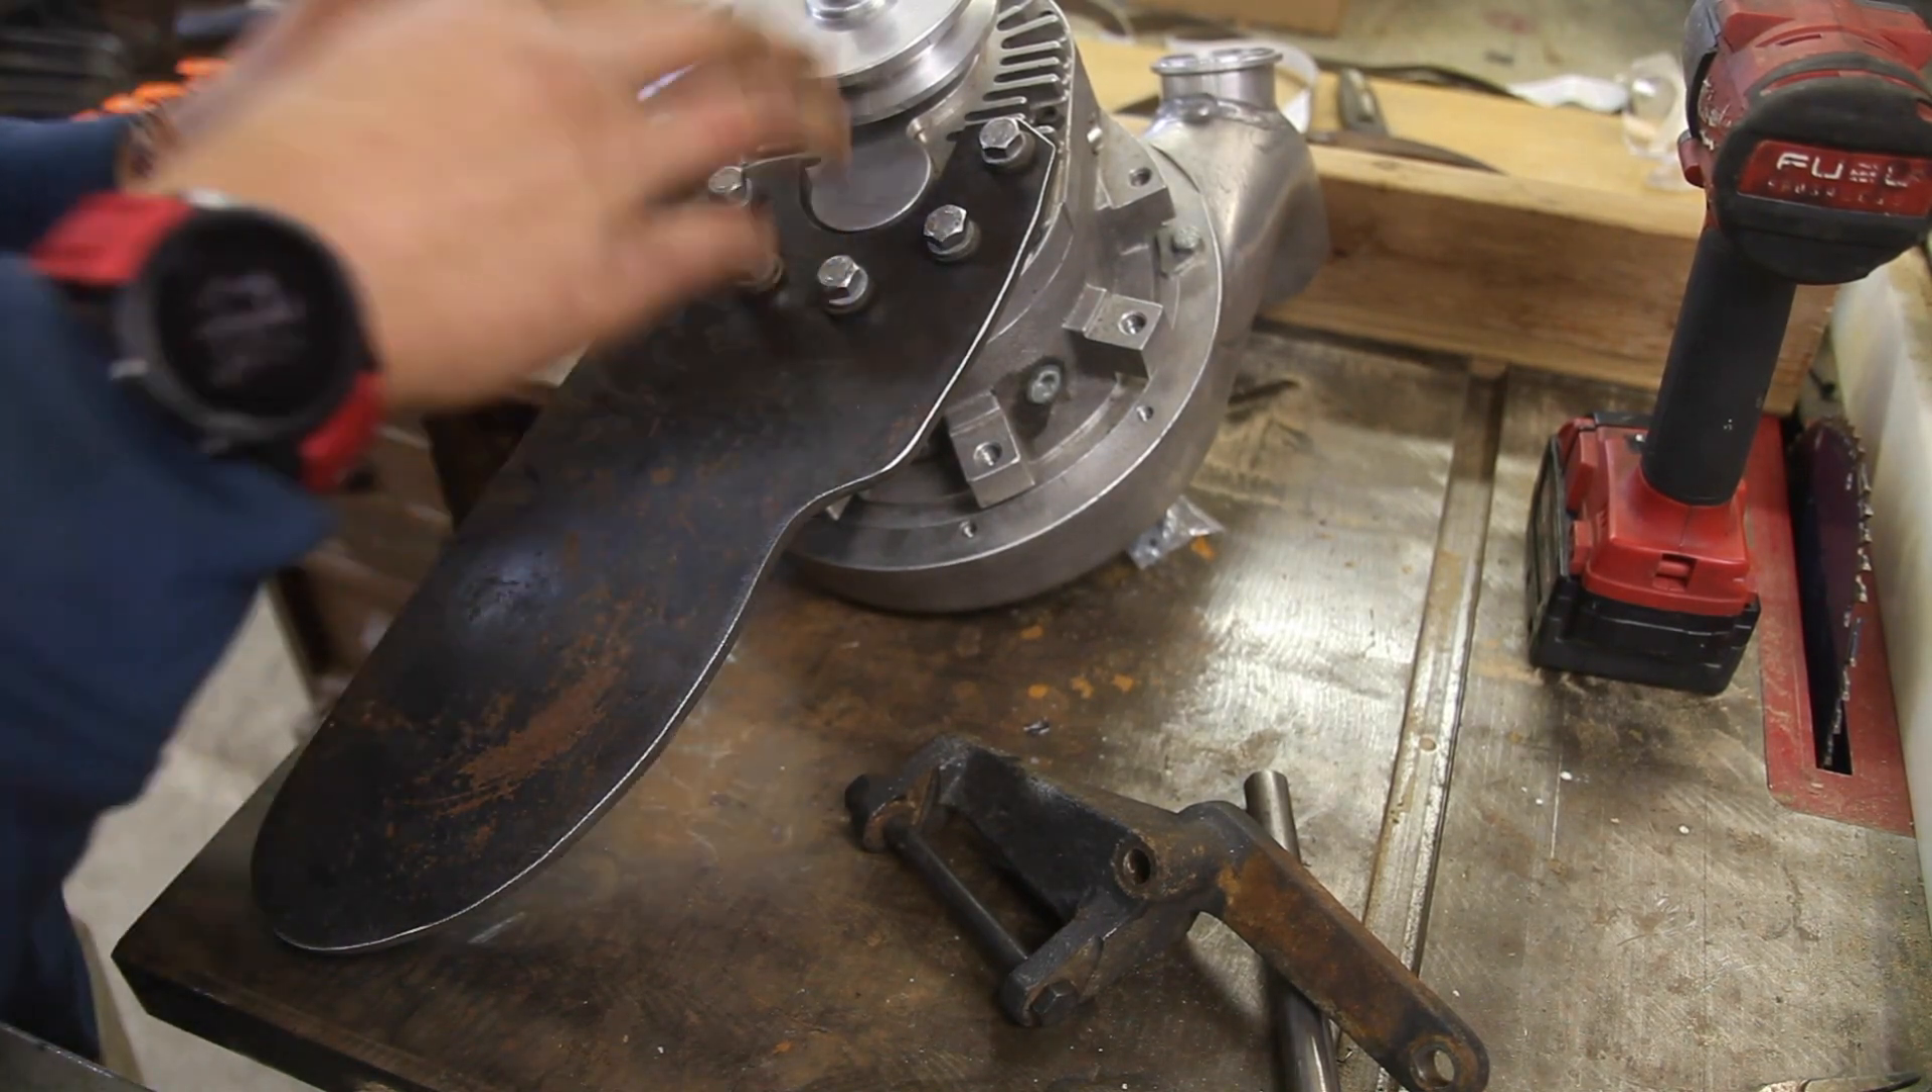So now I have the holes drilled and the mount bolted up to the supercharger.